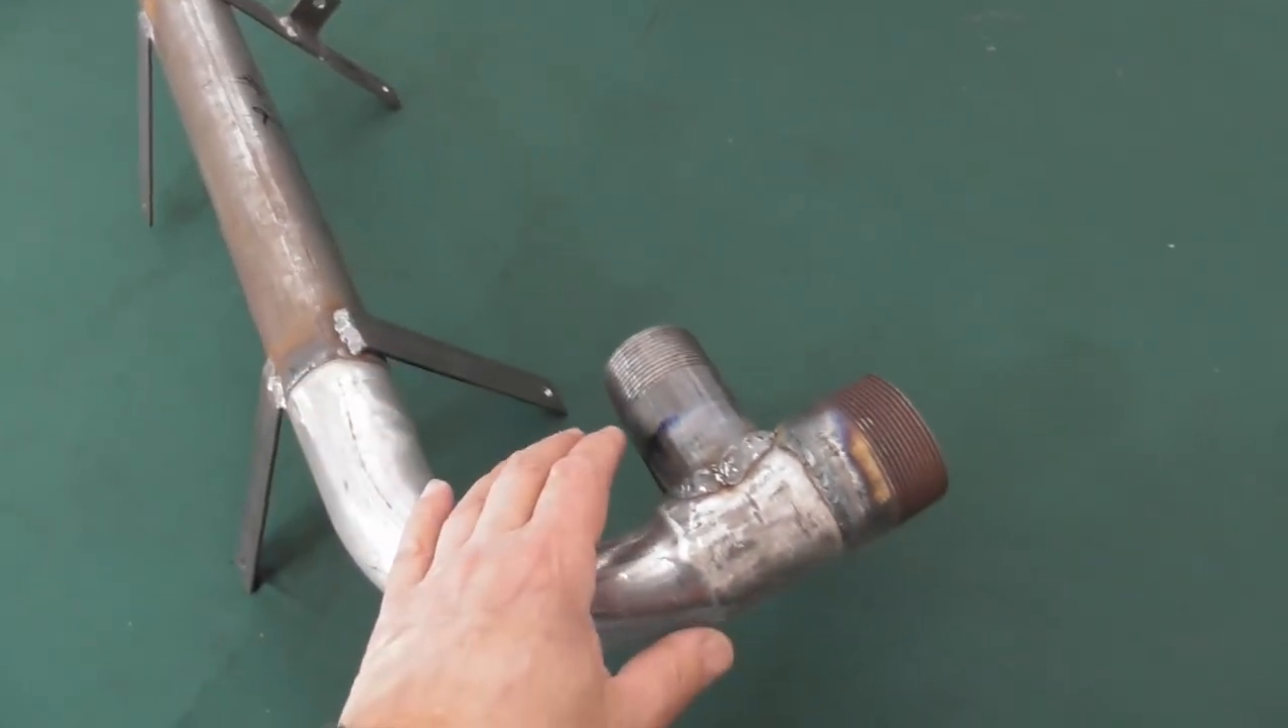And then we welded on the 2 inch half coupler that goes out.